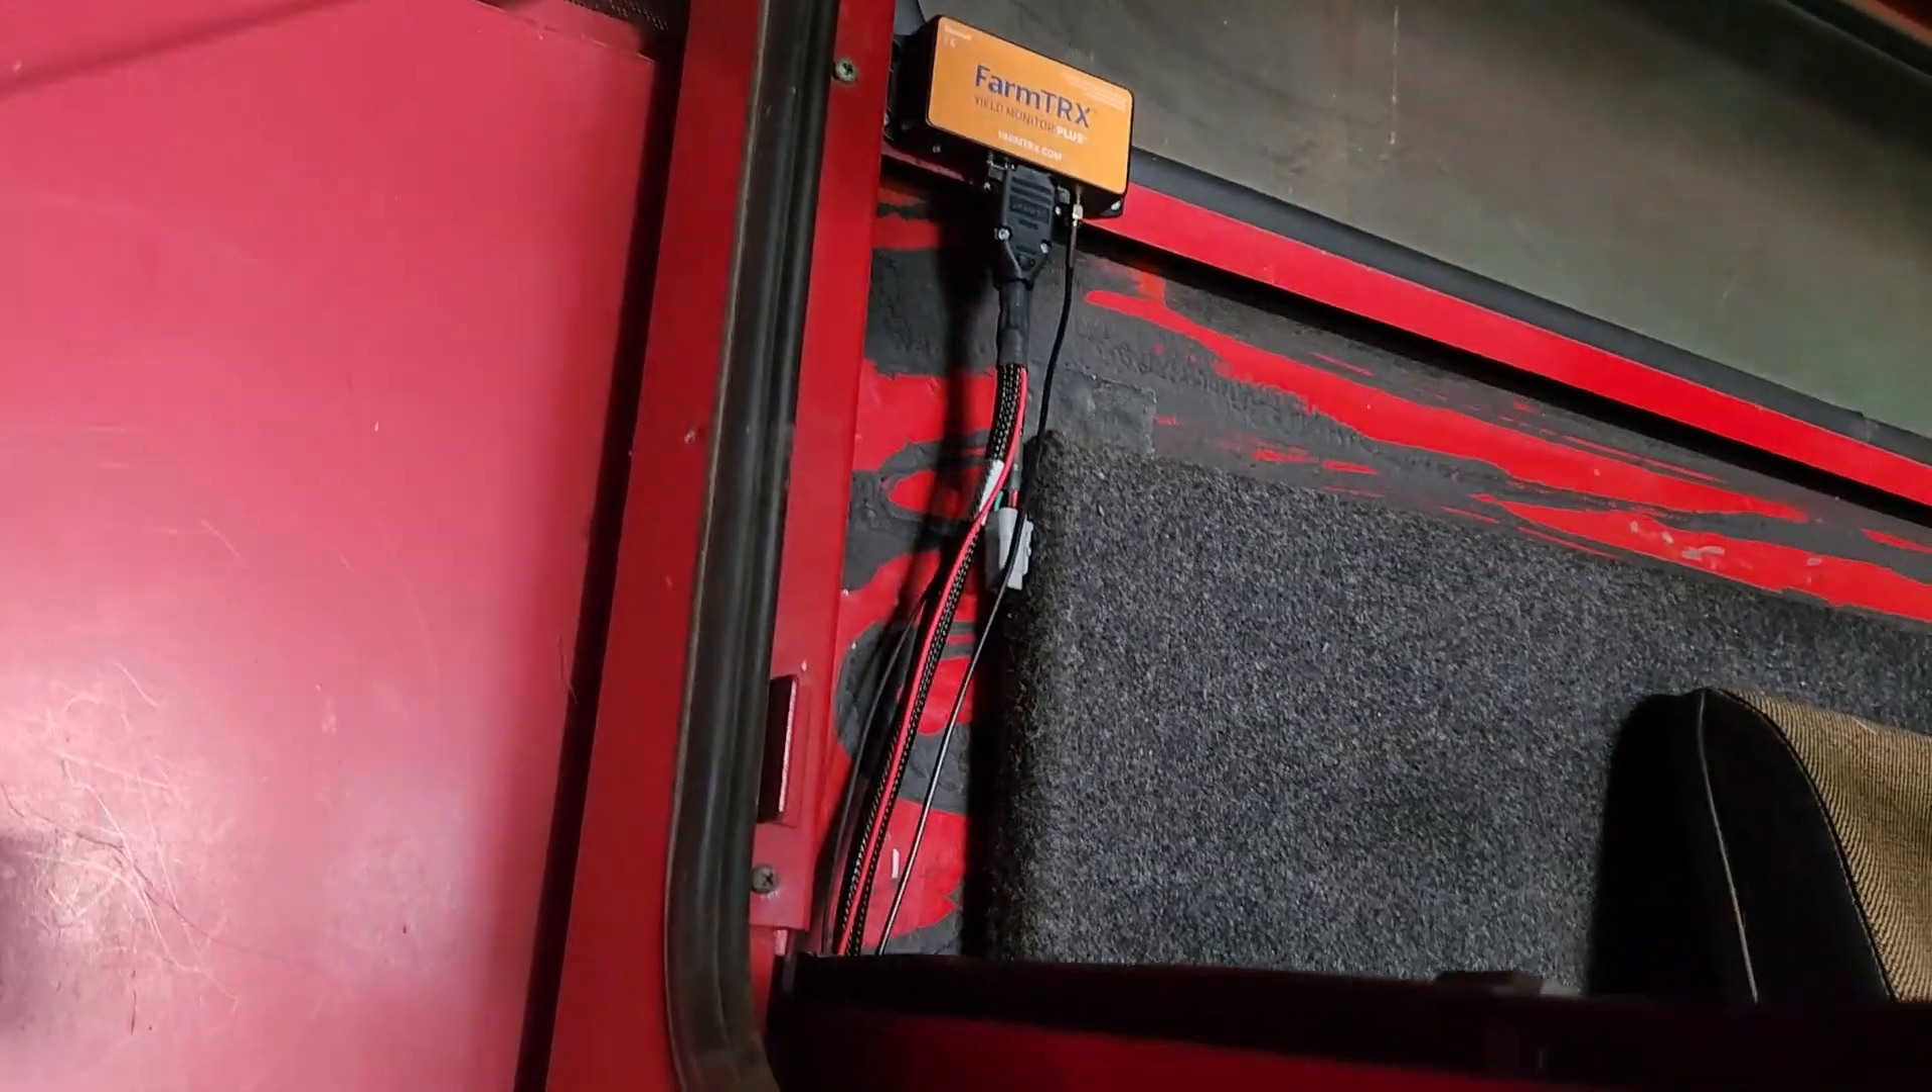Got the harness plugged in and started running the wiring.